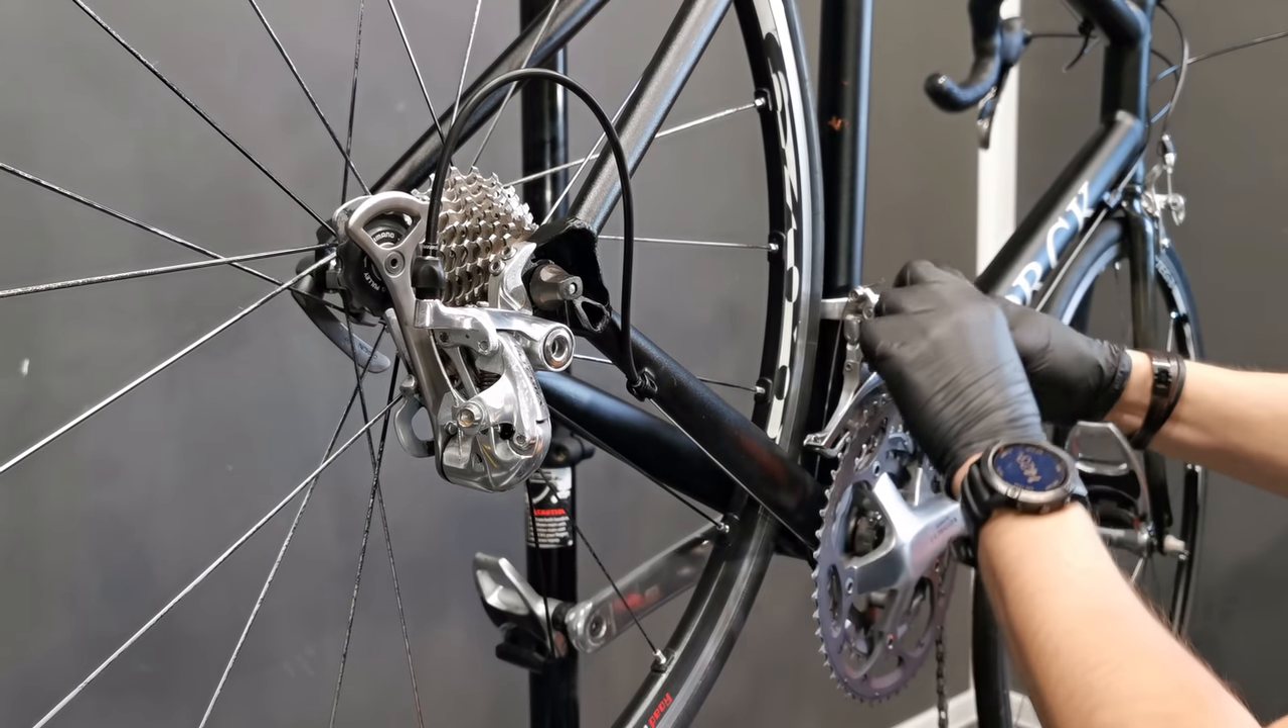Yeah guys there's only the chain that's left and we can adjust the shifting and go.